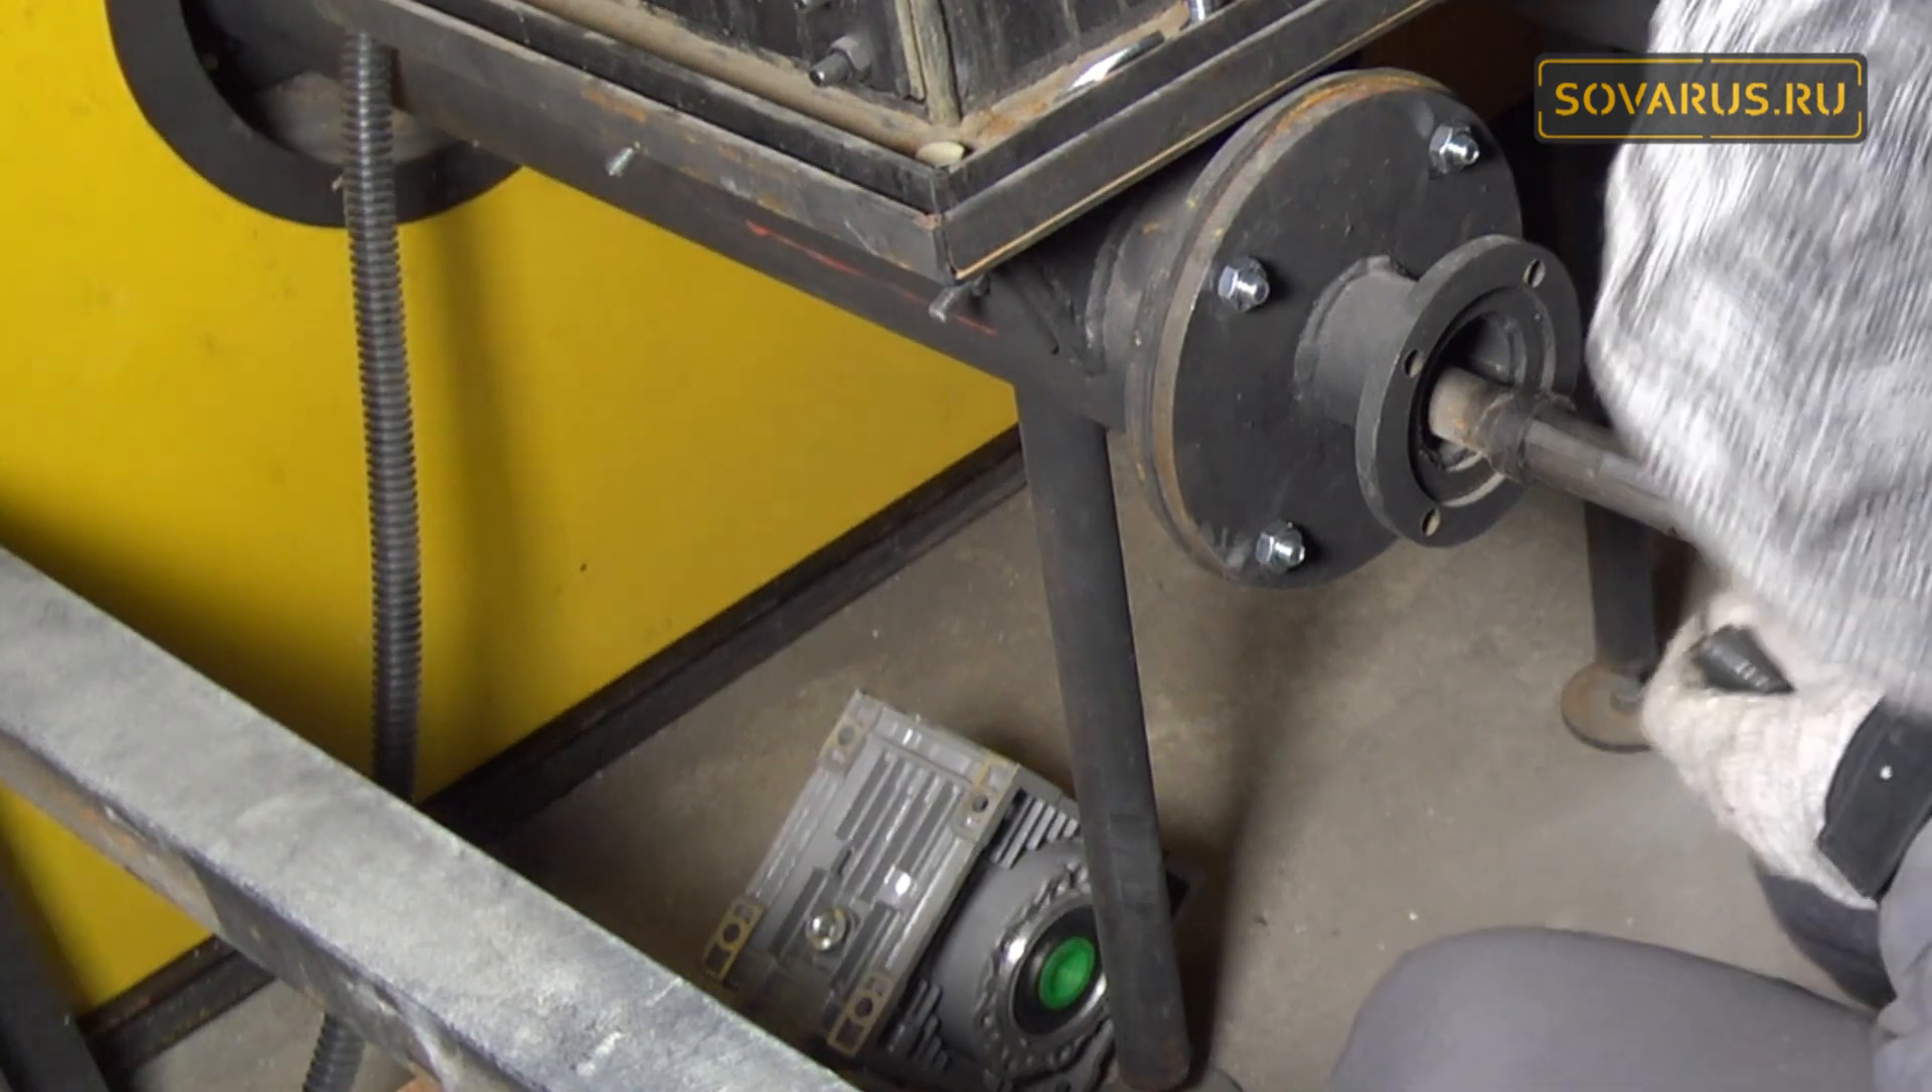Ну что друзья фланец прикручен сейчас буду устанавливать мотор редуктор.